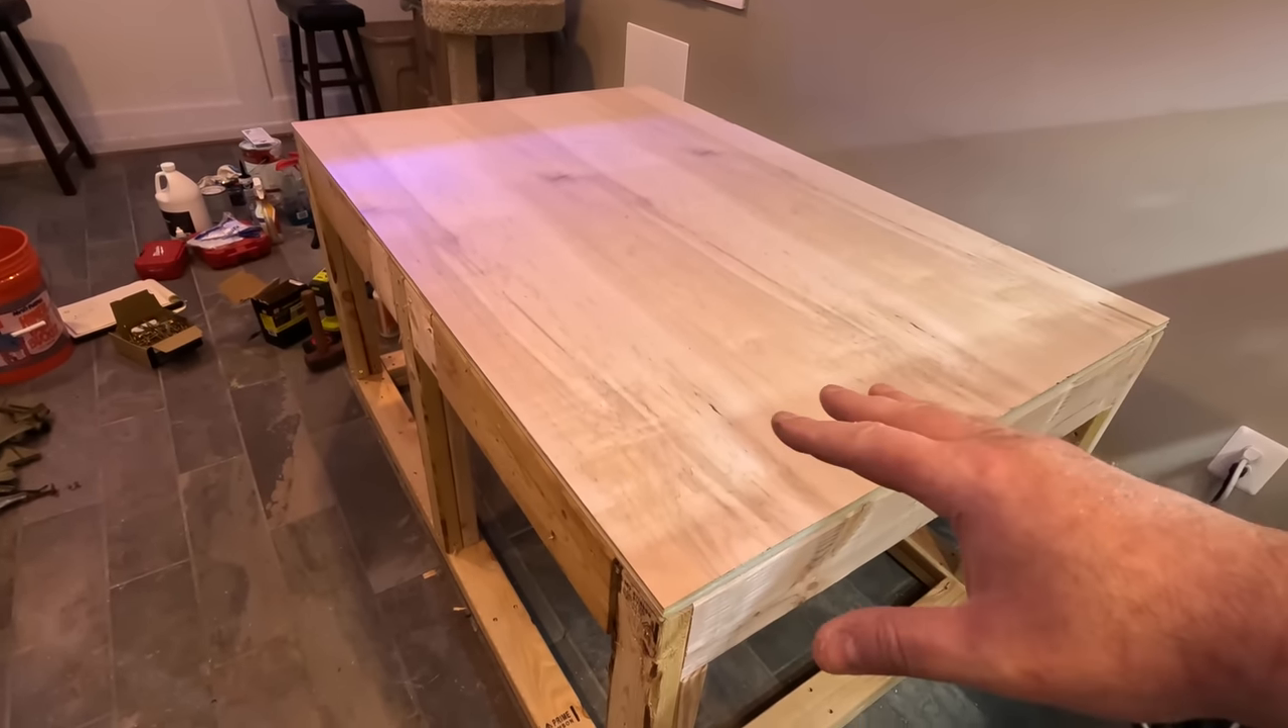But as far as the base goes, we went ahead and laid it on the stand because we're going to be doing the work up high.